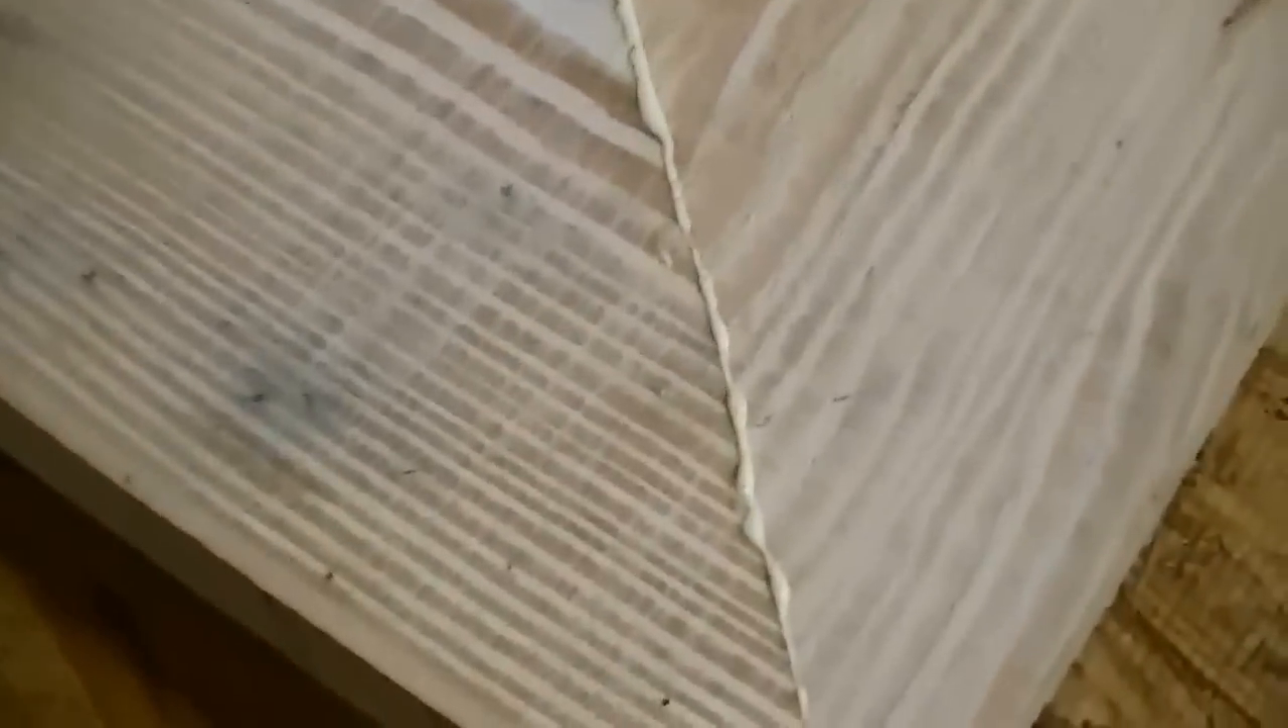See the joint came together and glue squeezed out.